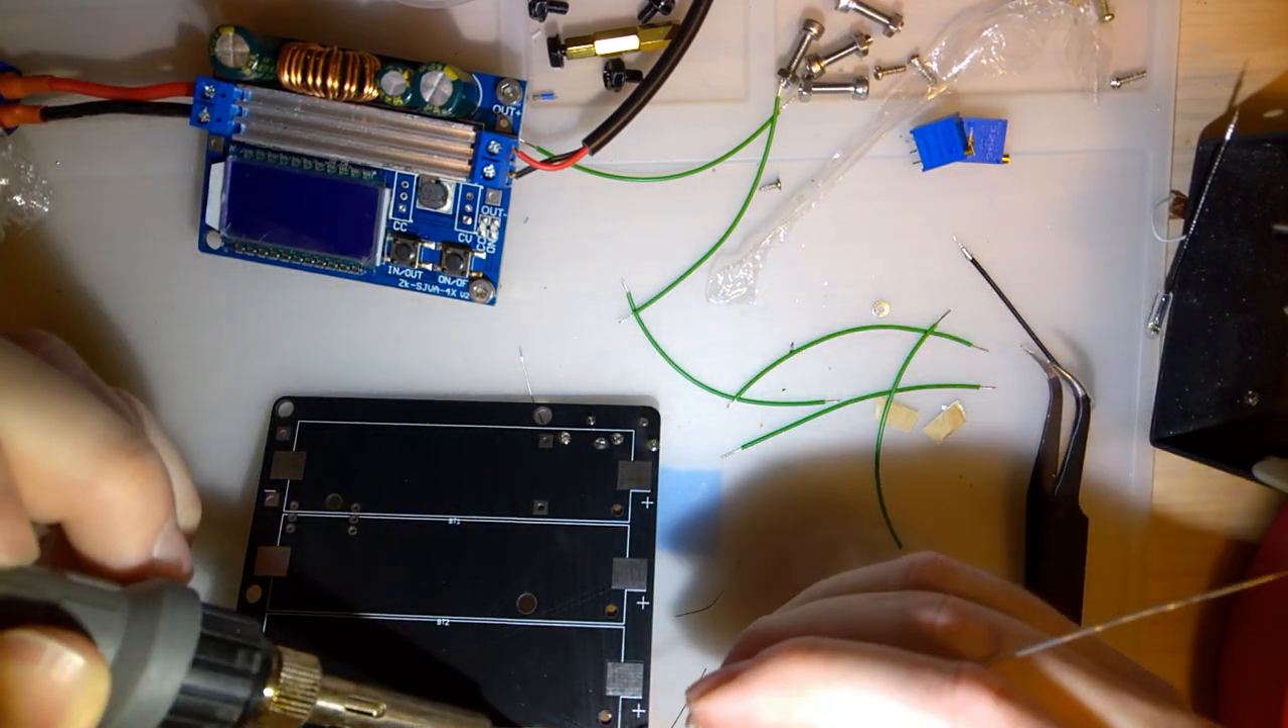So I'm not too concerned about missing the 18650 holders because those... are the last things to get soldered on anyway.